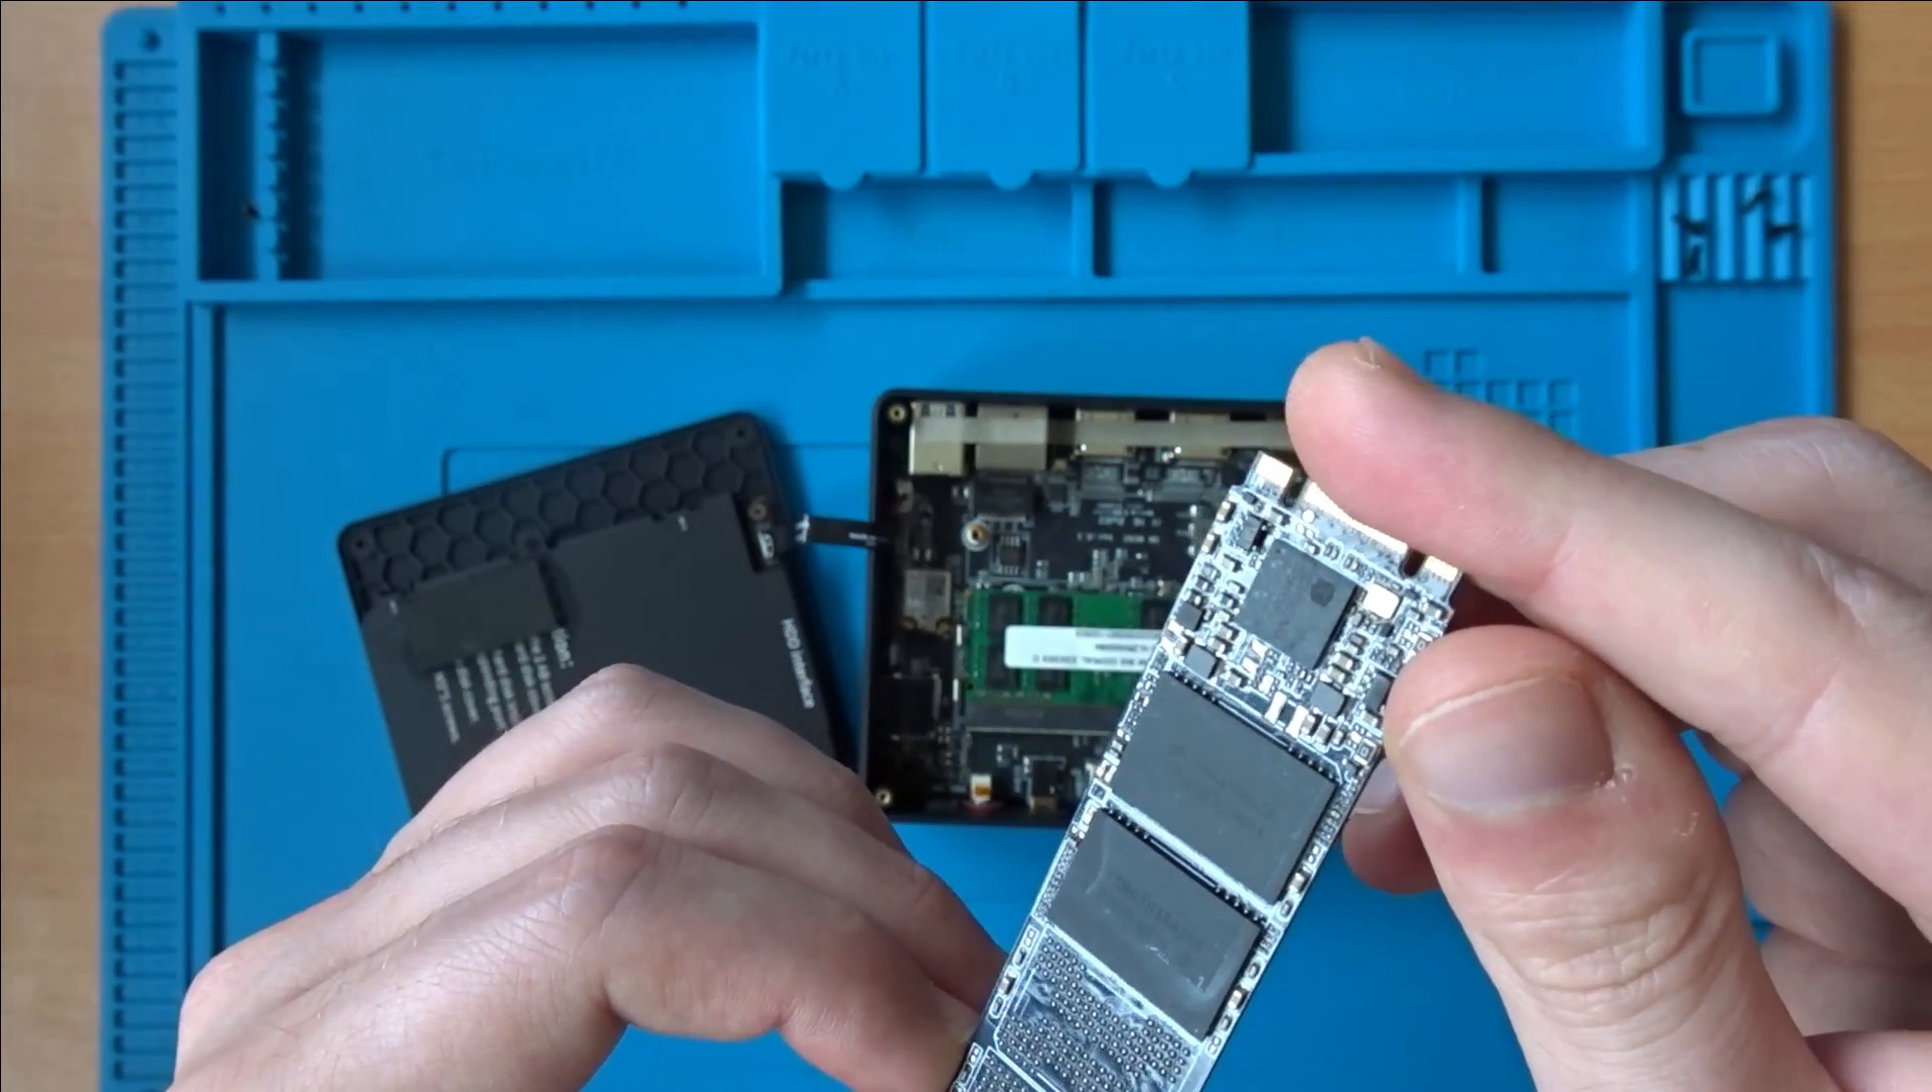A single screw holds the drive in place and with that removed we can now take a closer look at it.